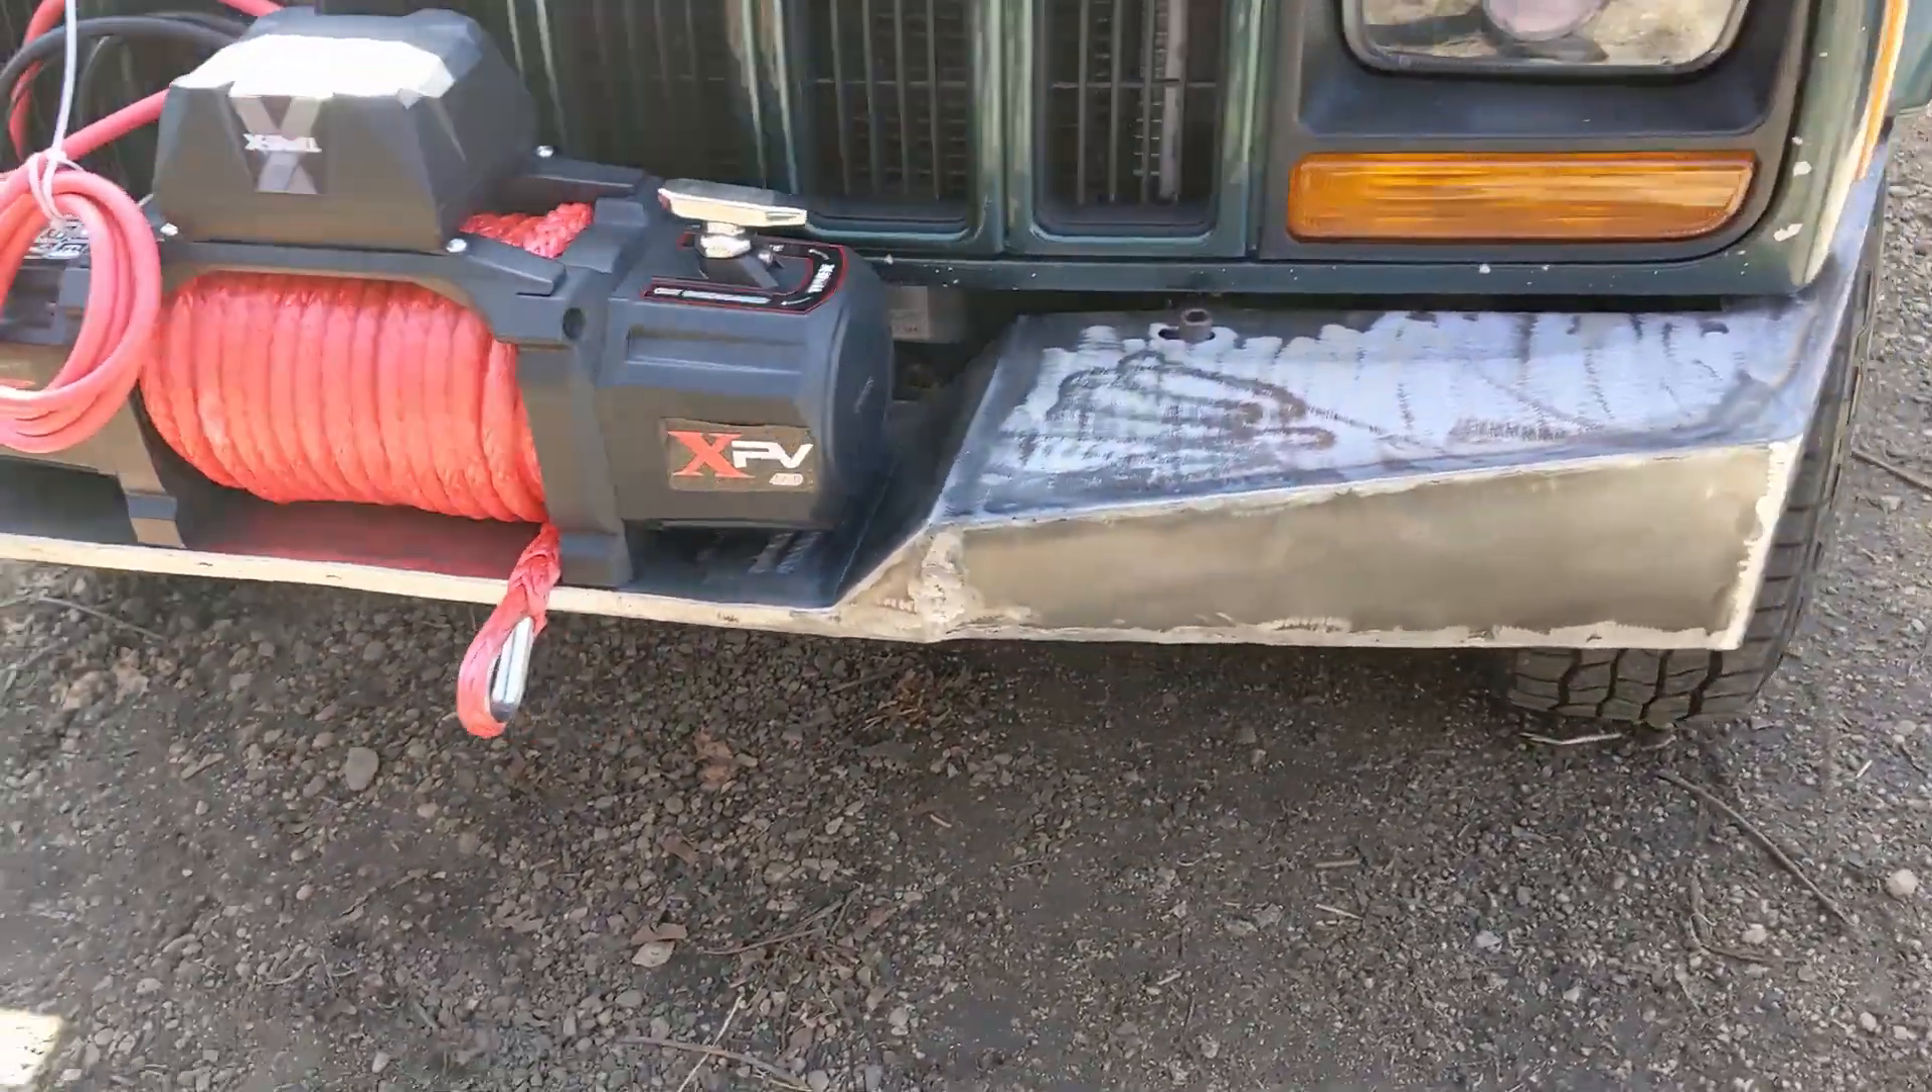It had that kind of faceted appearance that I wanted and the winch was positioned just below the the grille which was good because I didn't want it up too high and blocking the air intake.